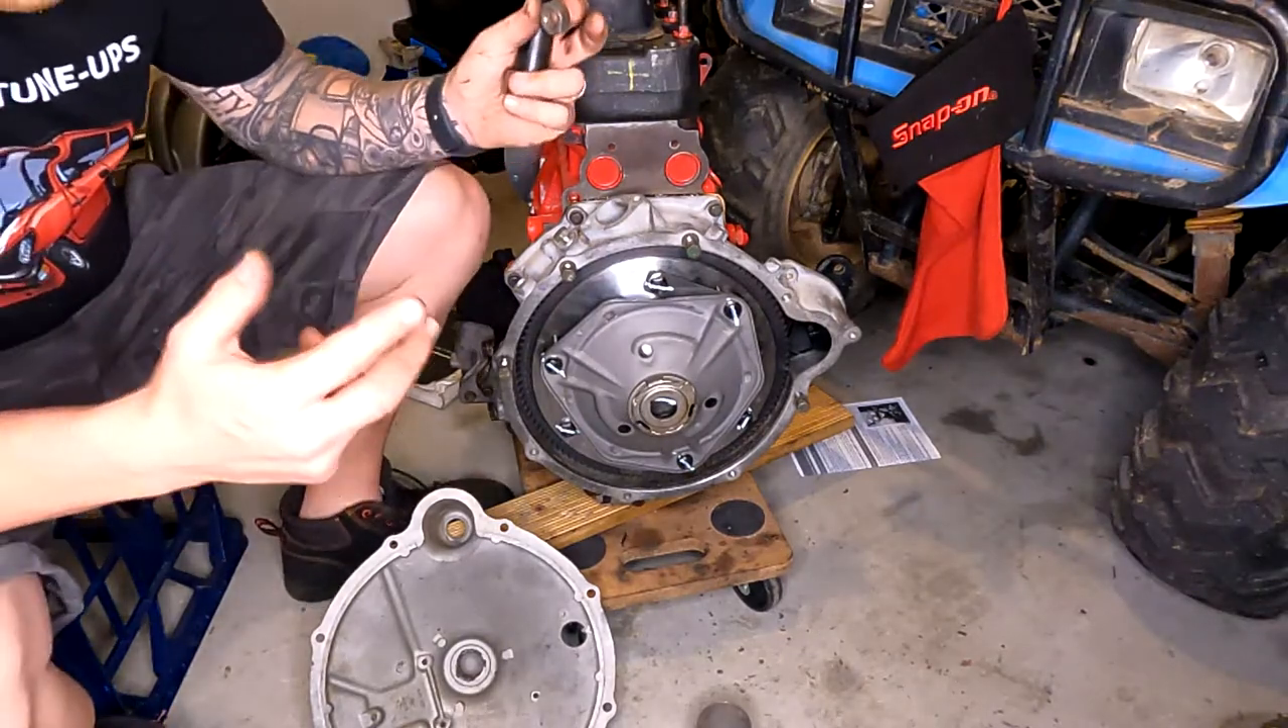Okay, so now we've pretty much assembled most of the clutch assembly.